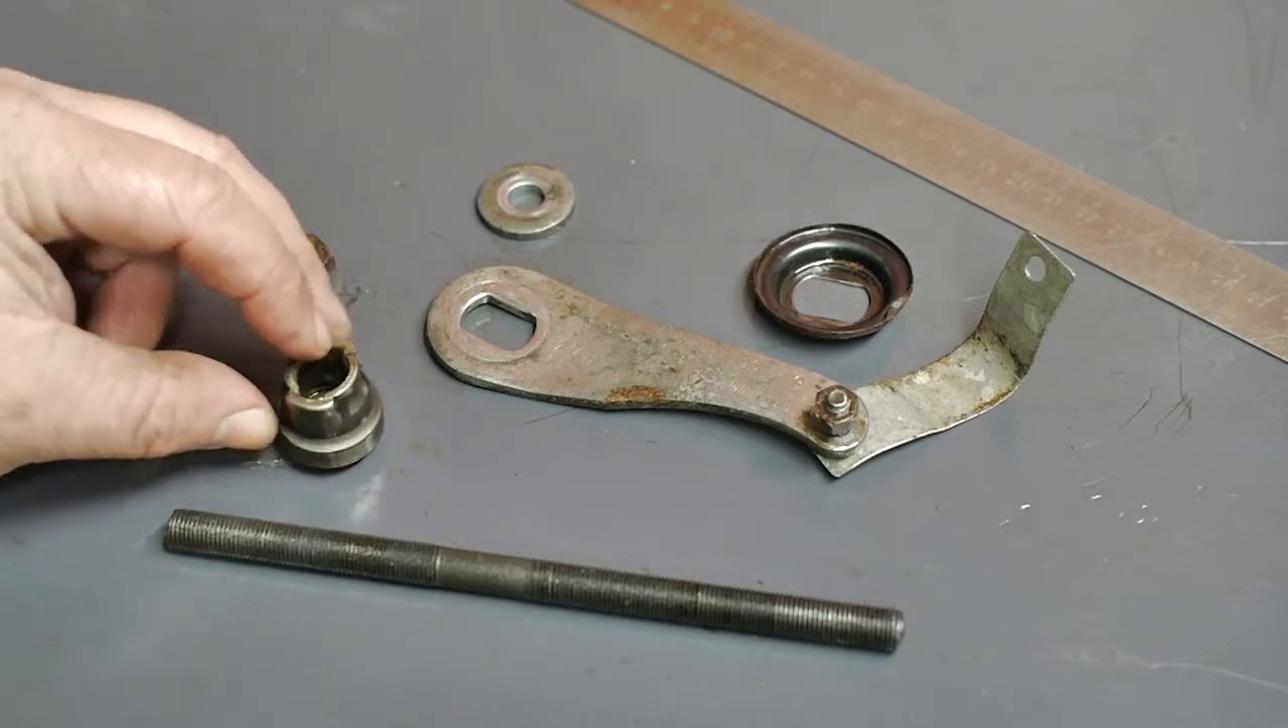So I disassembled the axle and now I can take the cone with me to the bike shop.